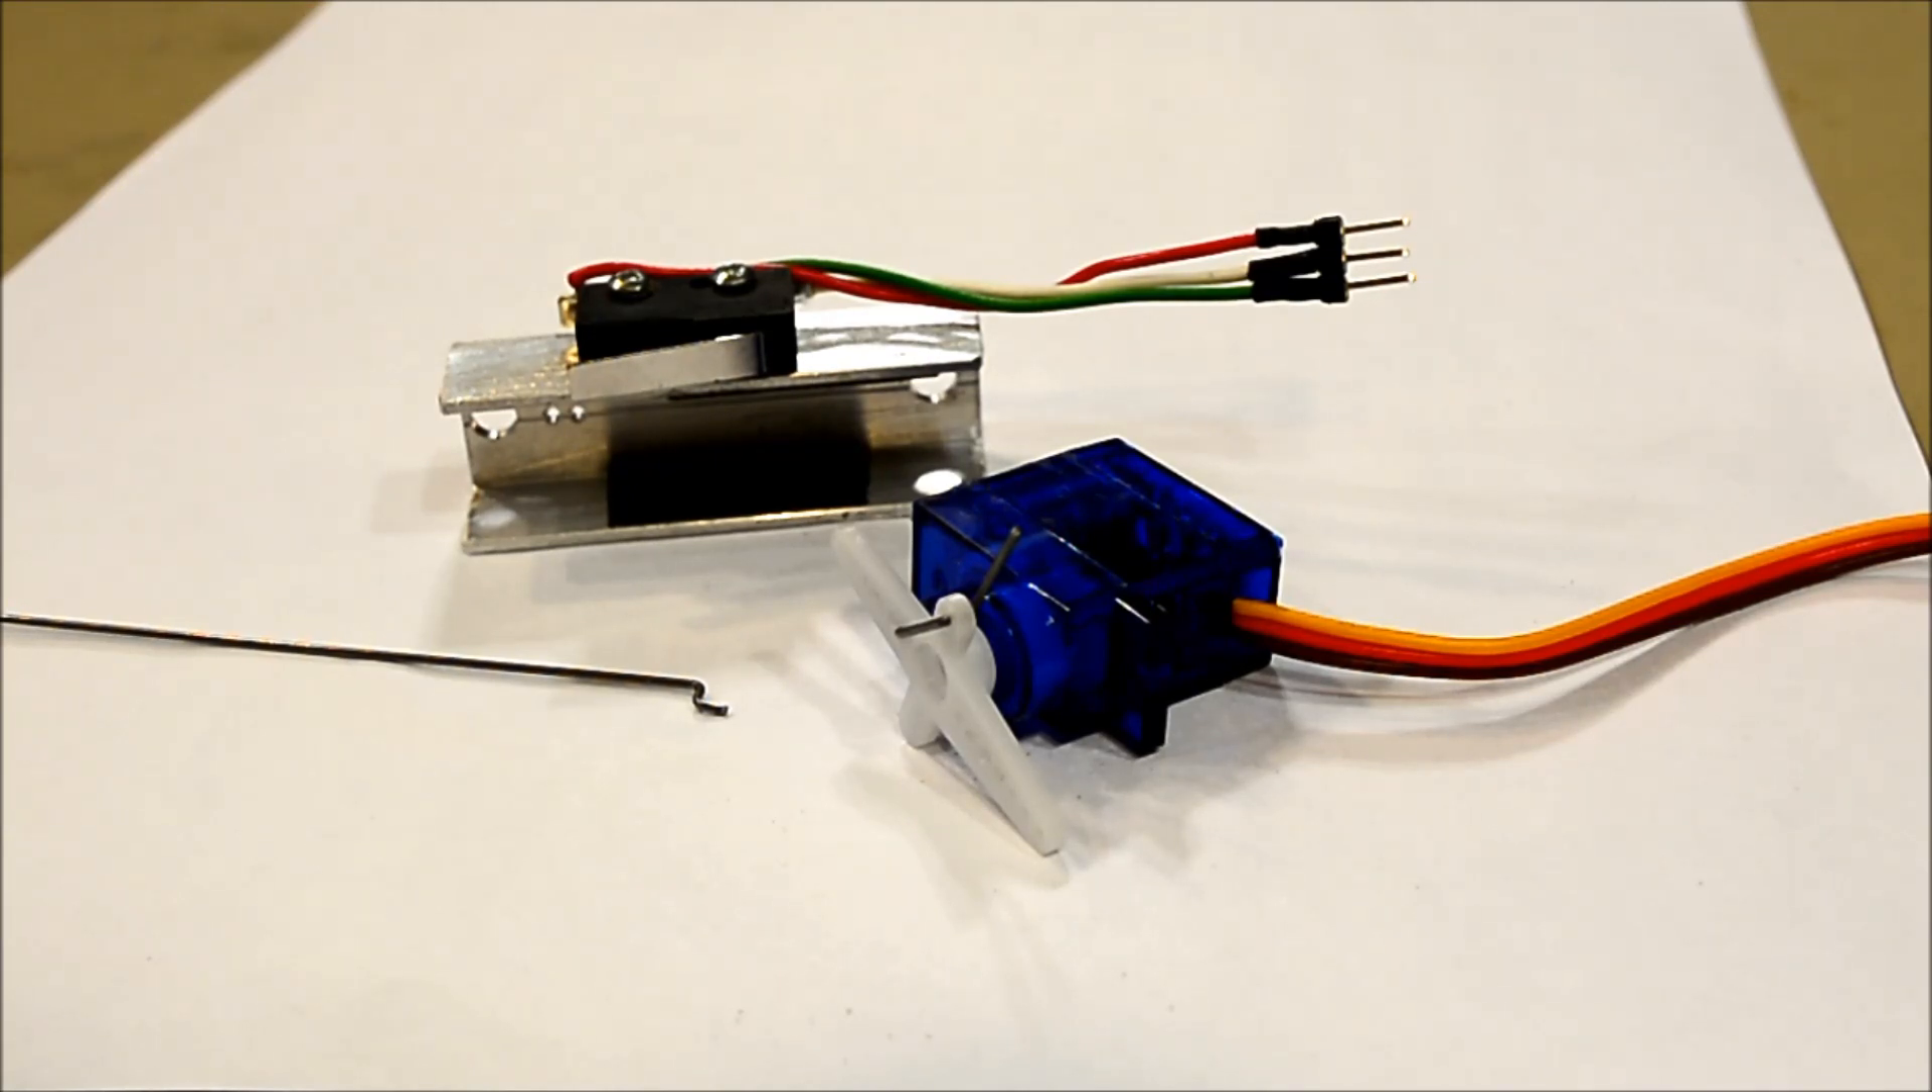The microswitch has already been attached to the side of the U -channel using the 256 screws.